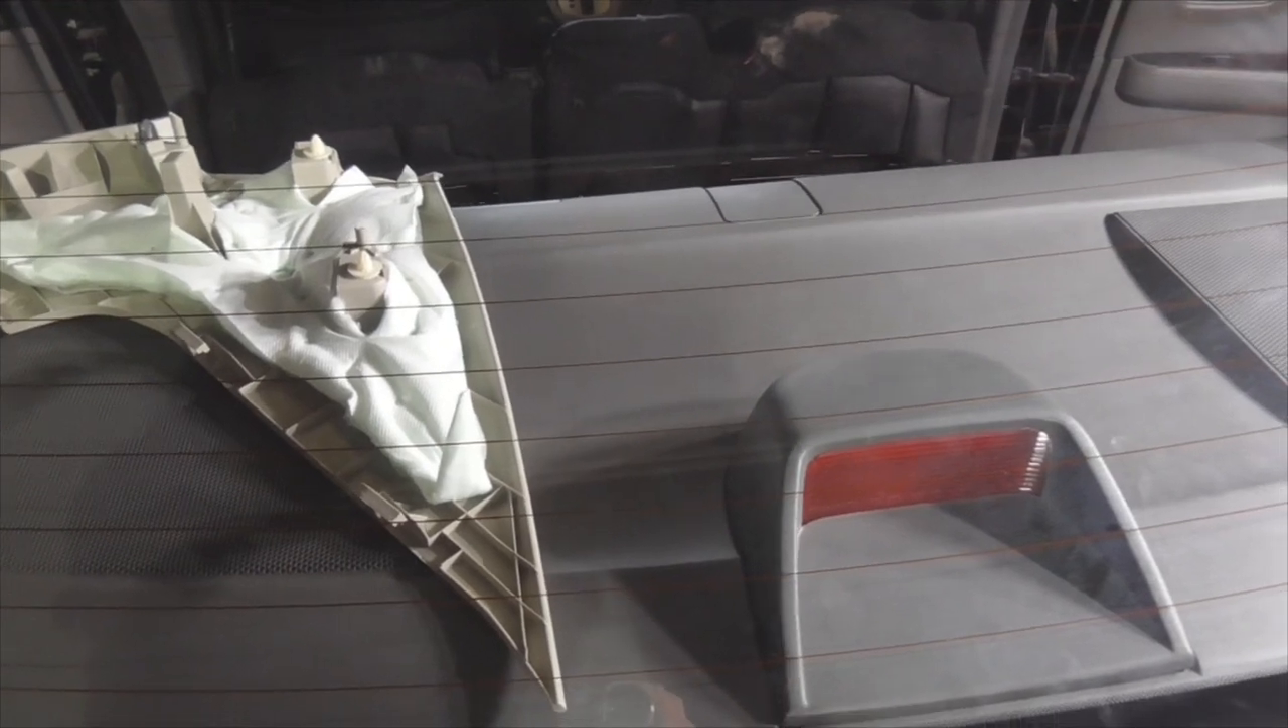All right guys uh i've got the rear uh deck panel back in place uh the brake light snaps right back in there.